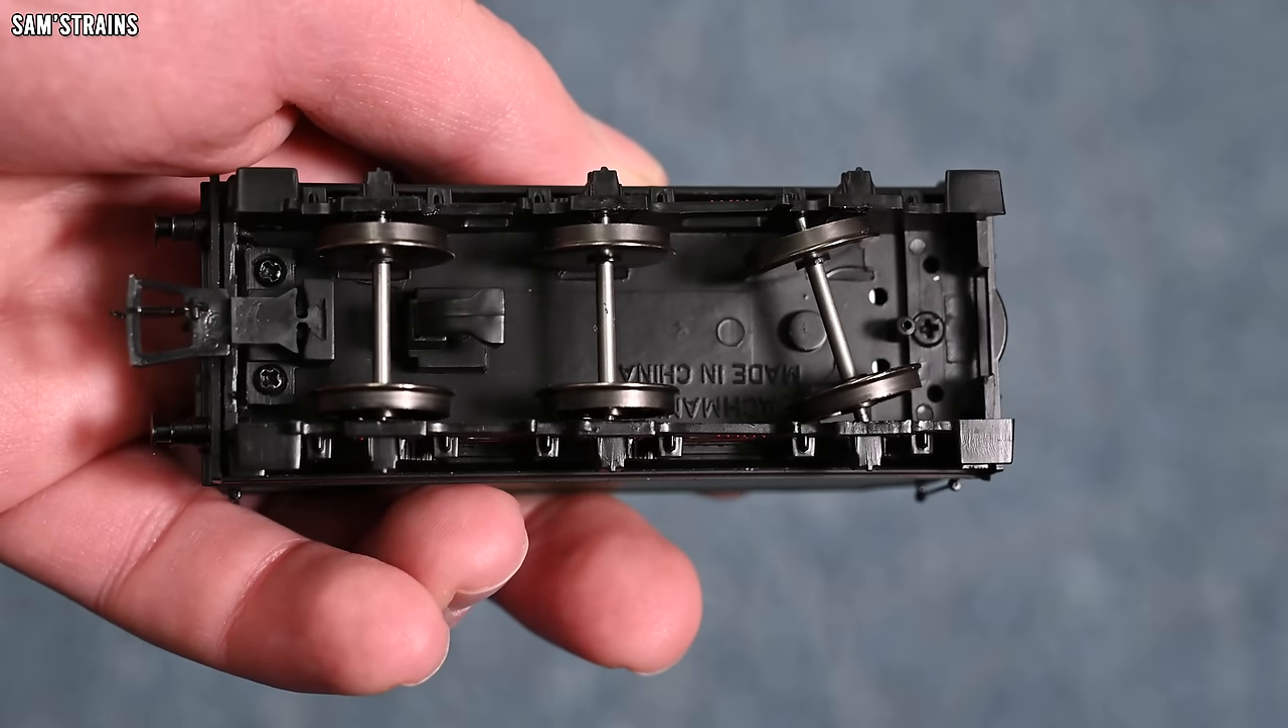Also noticeable is that the leading axle of the tender has been smashed out of position.